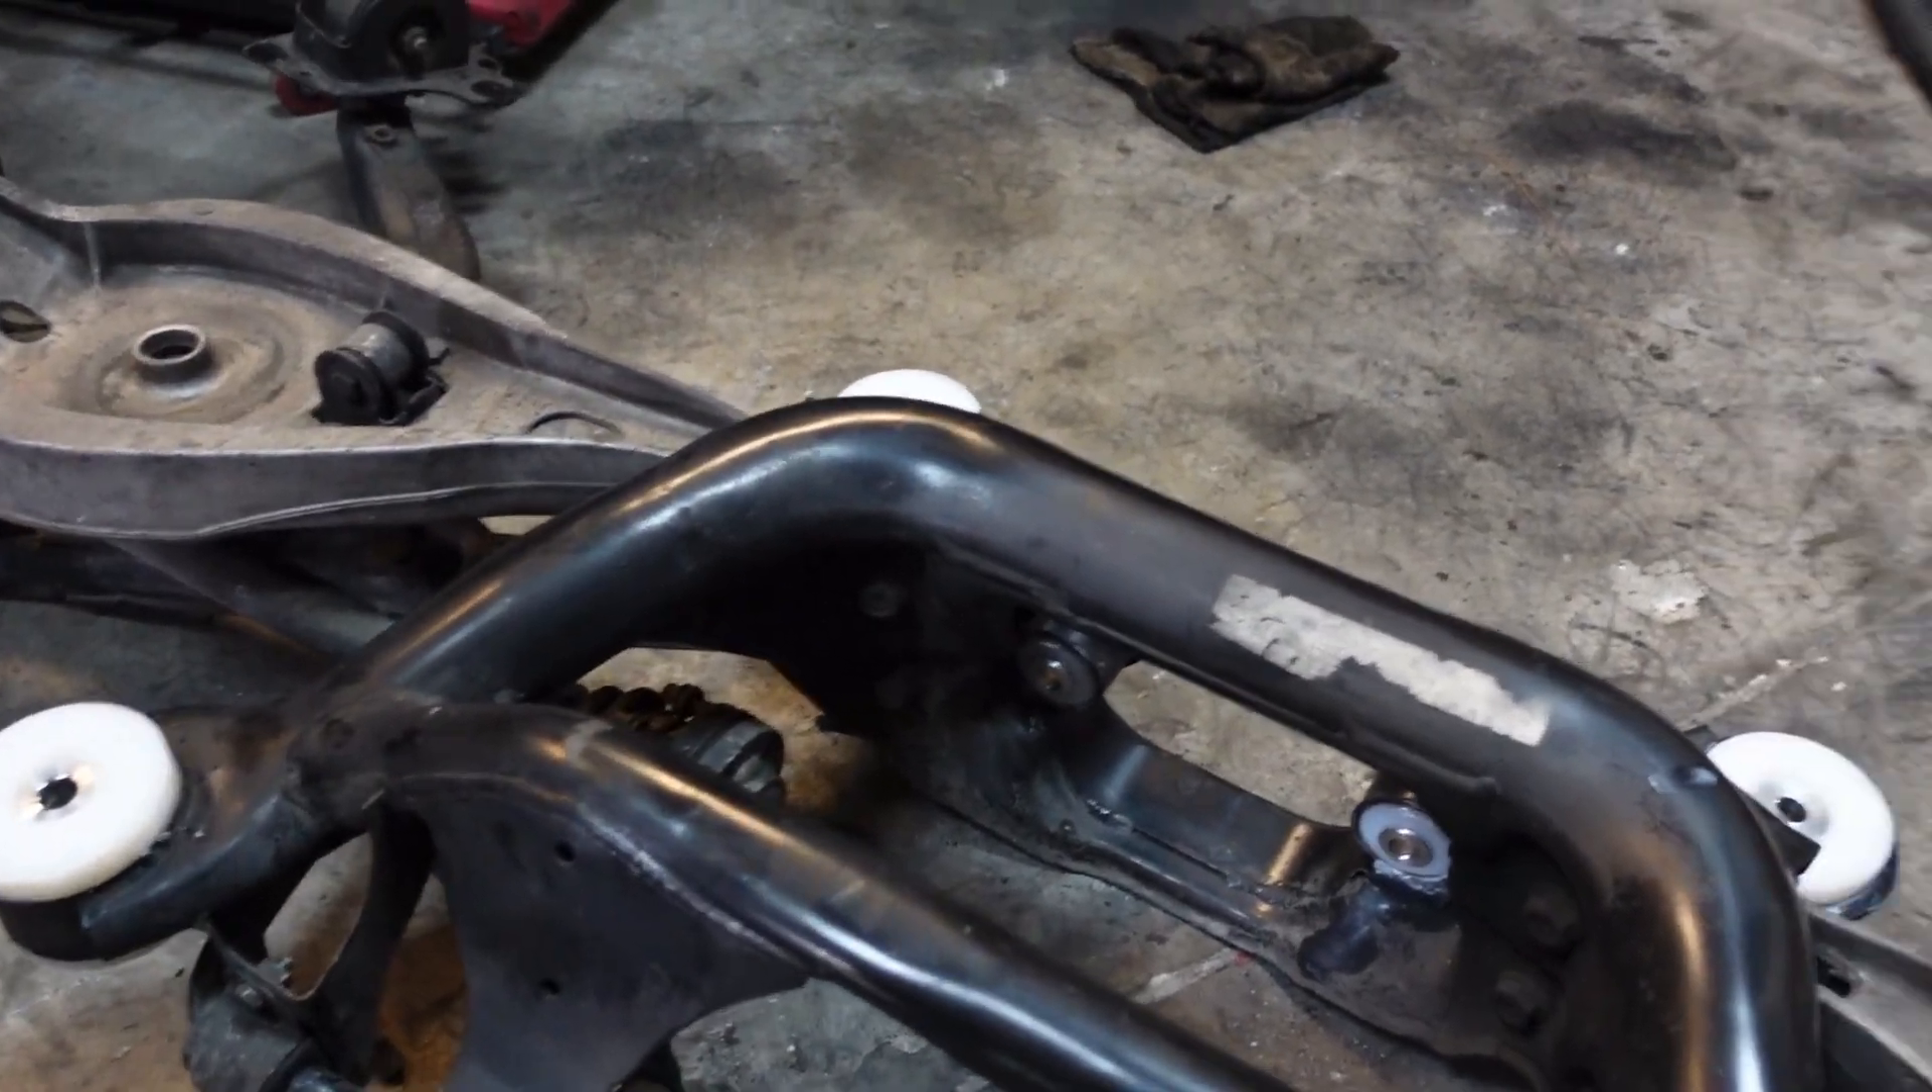The bushings are in. That is done.